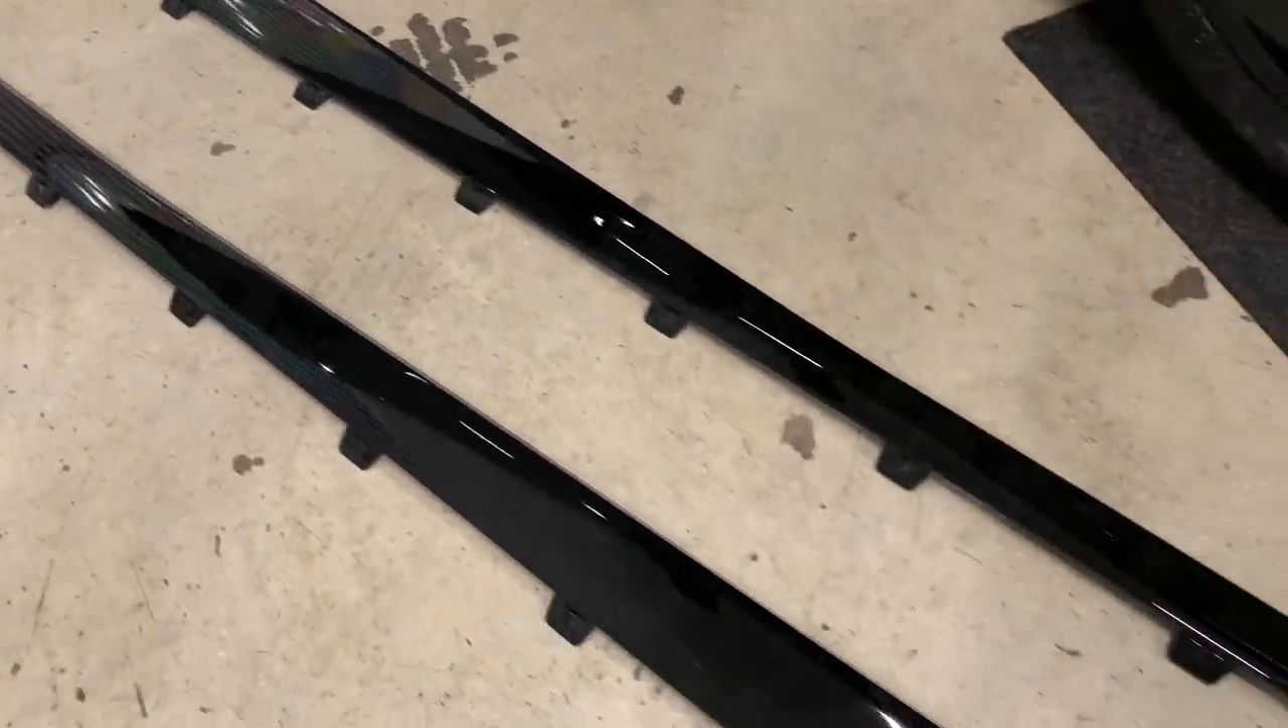So all that's left now is to put on these black strakes, which came up really nice.